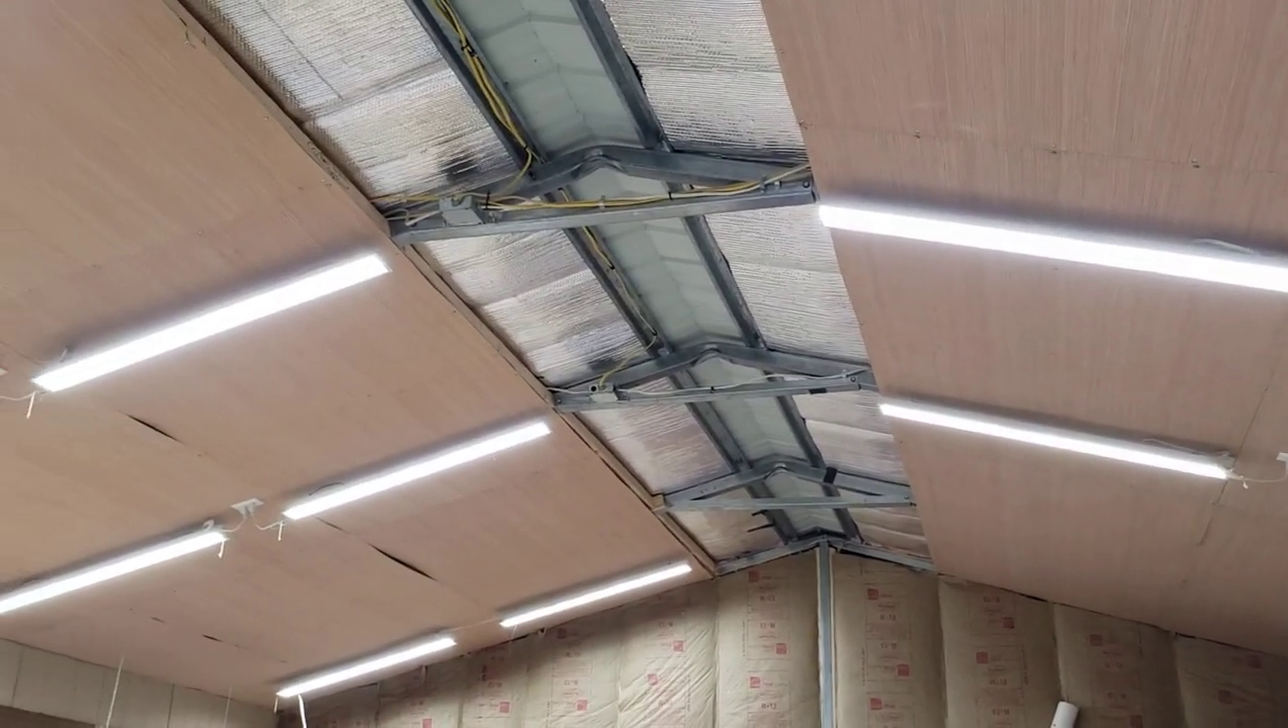The main thing is is up here at the very top you can see on both ends the gables aren't complete yet and also the top is still open.